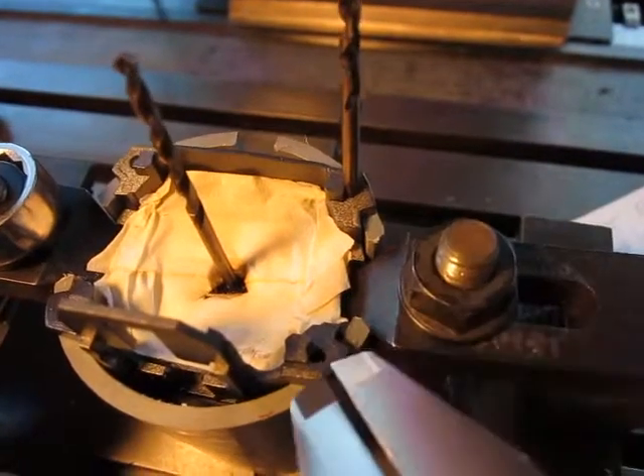These are 1 .128 drills that fit right into these holes.